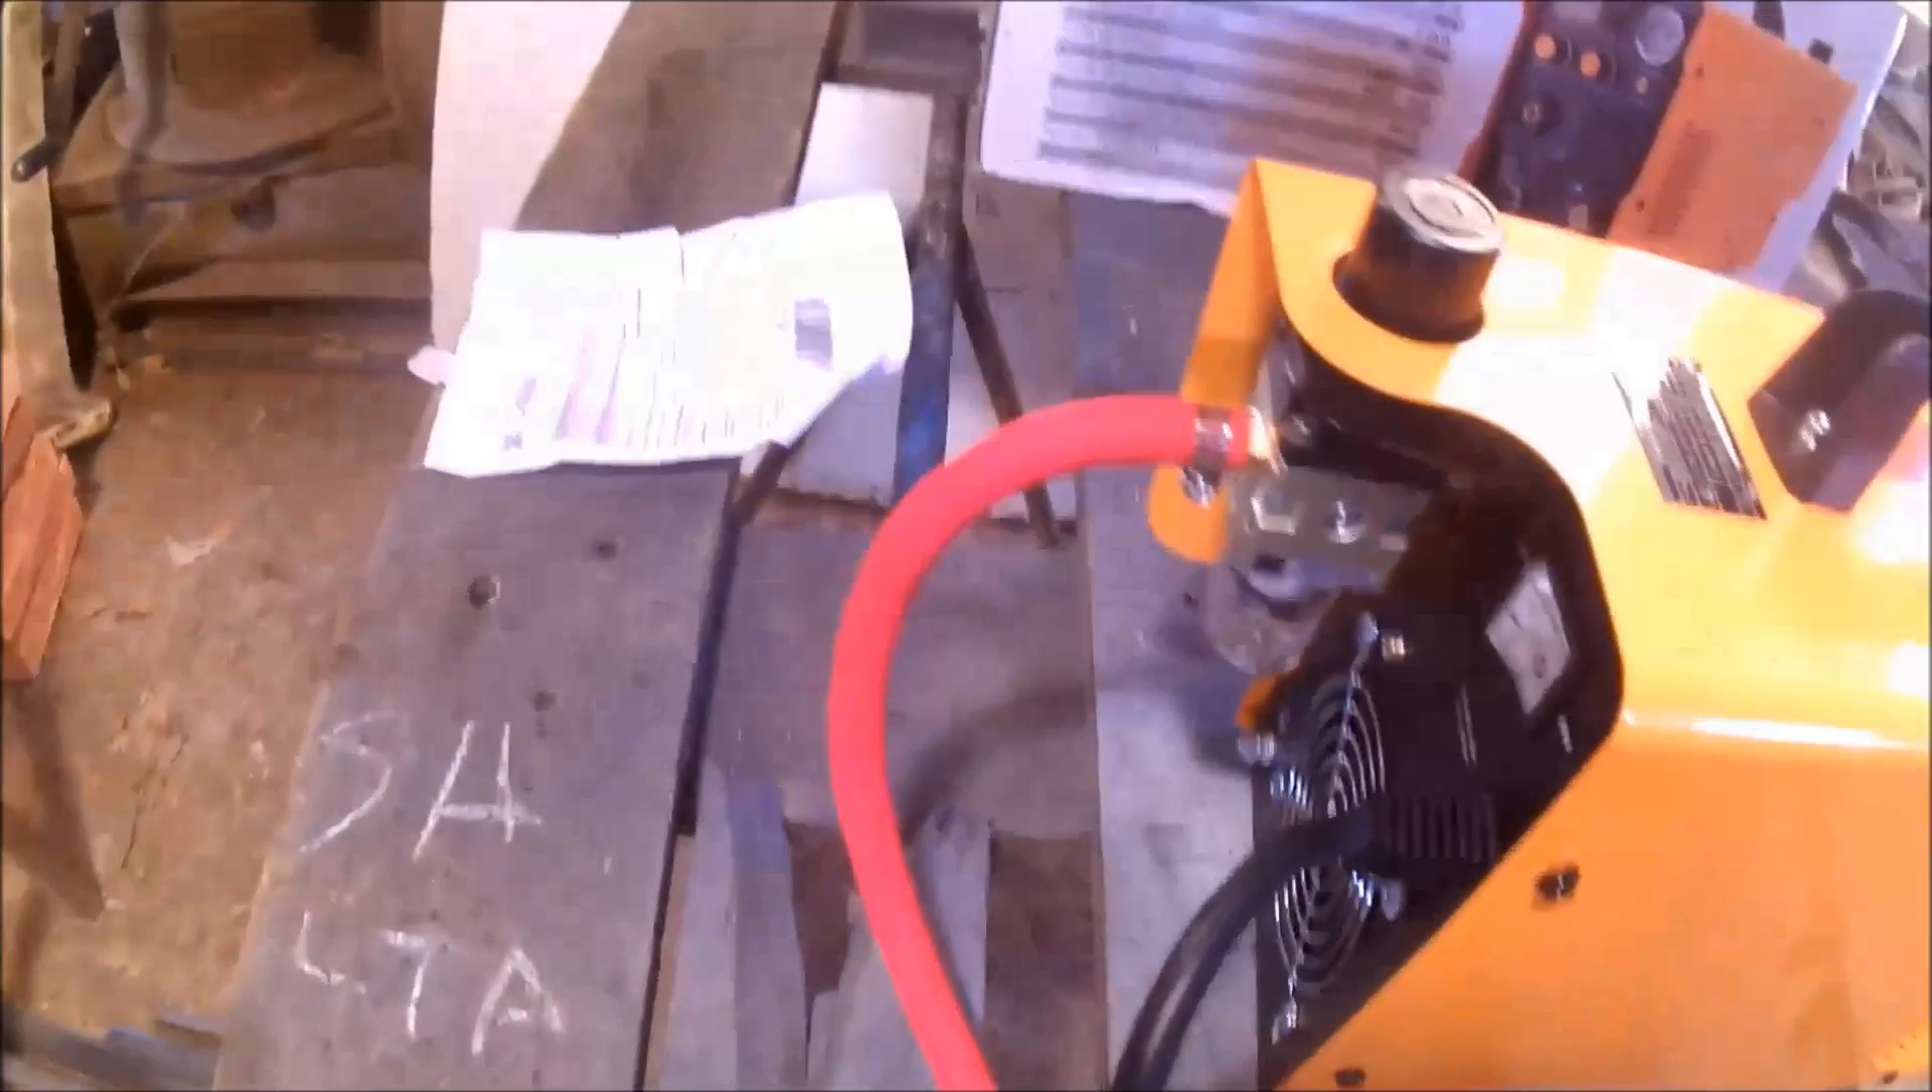Ahí ya tenemos conectado el aire gente.